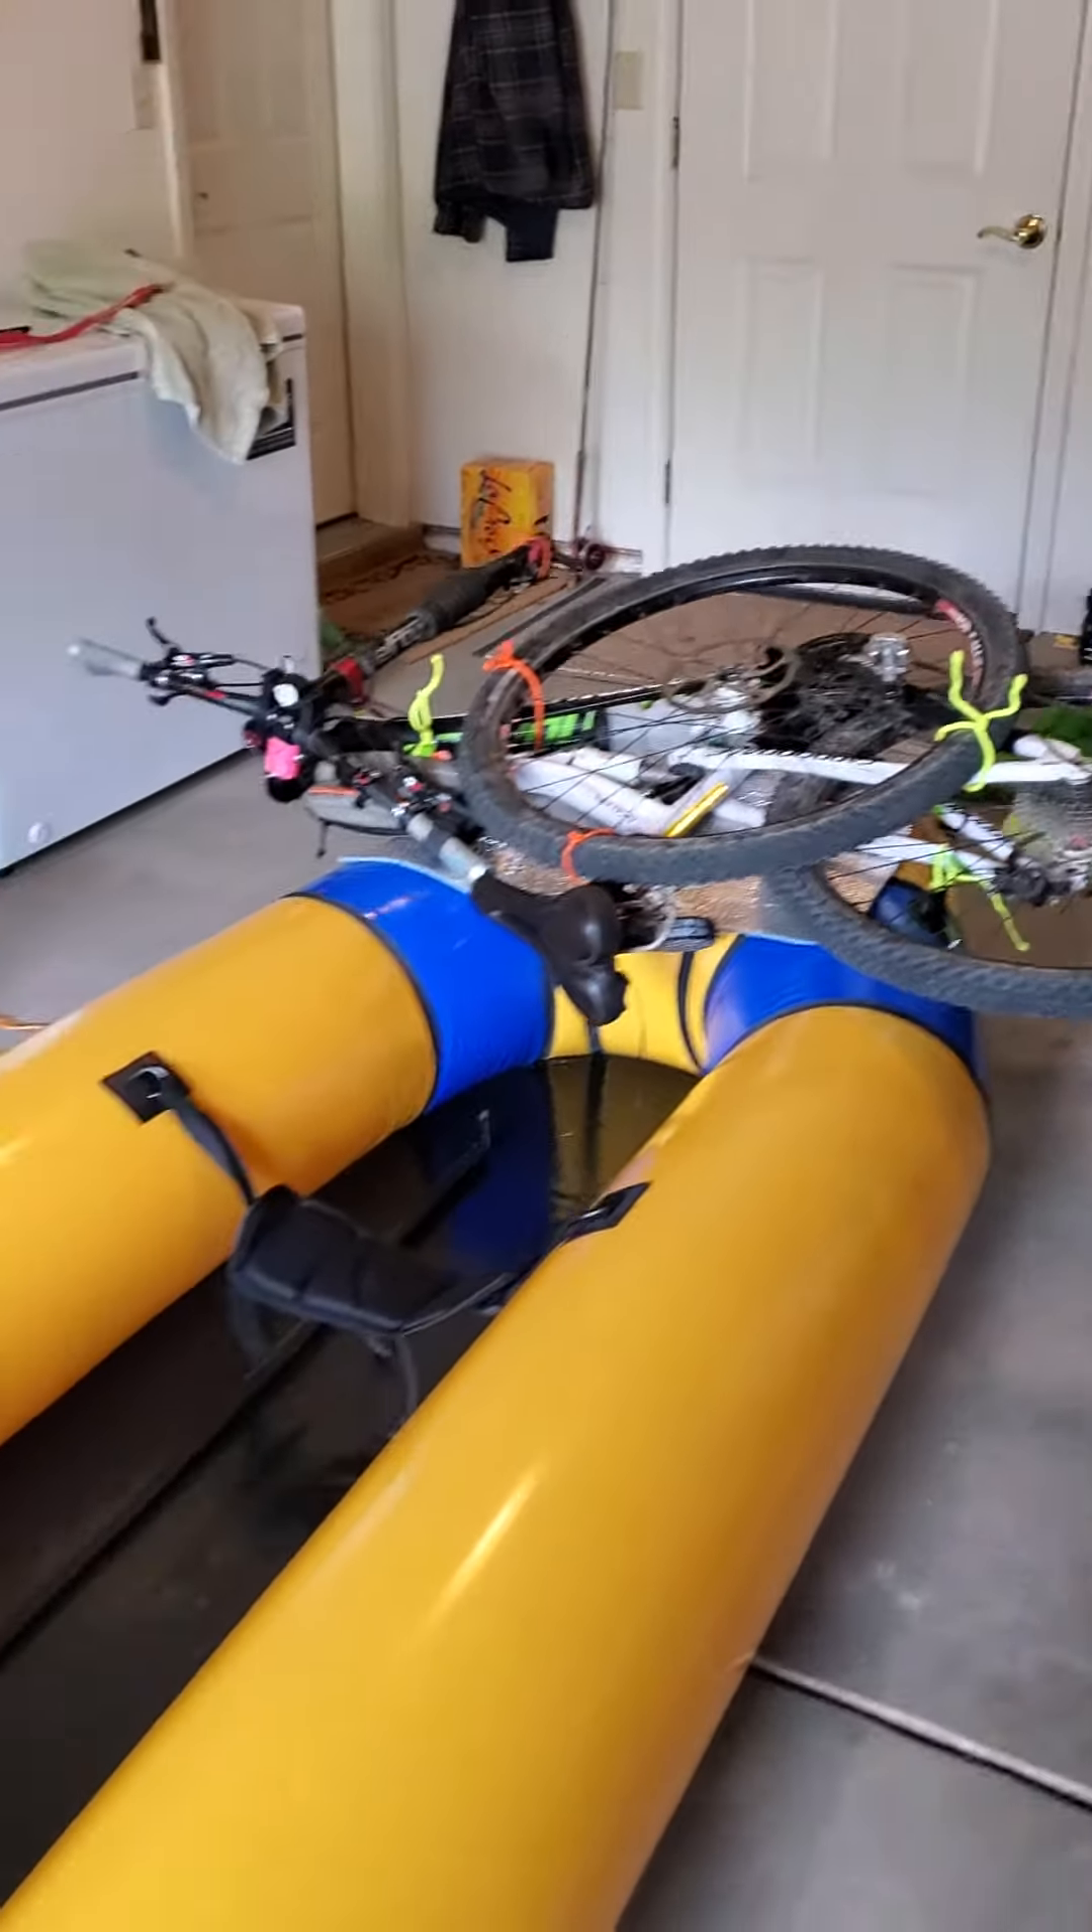Bike one is already on the front.